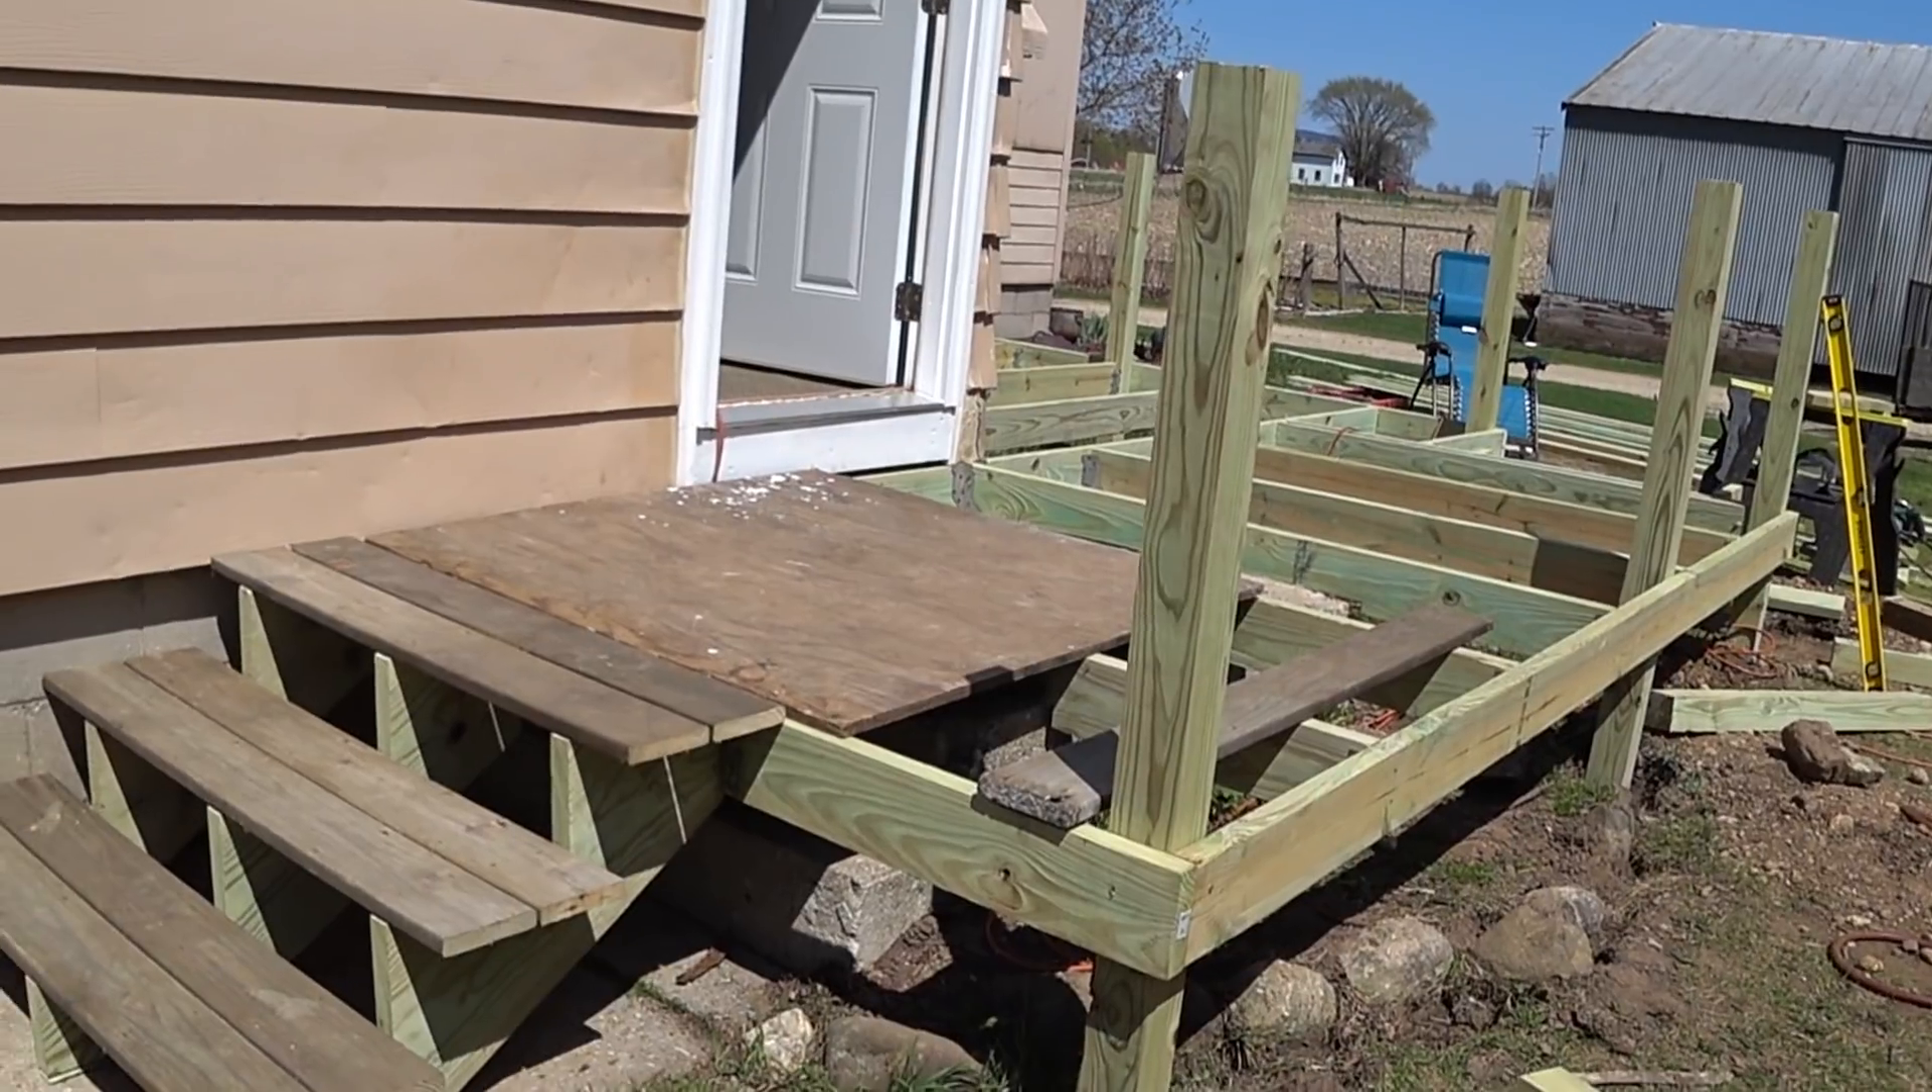But I came out and I got those steps built and got those all cut and laid into place and everything and they're all good to go.